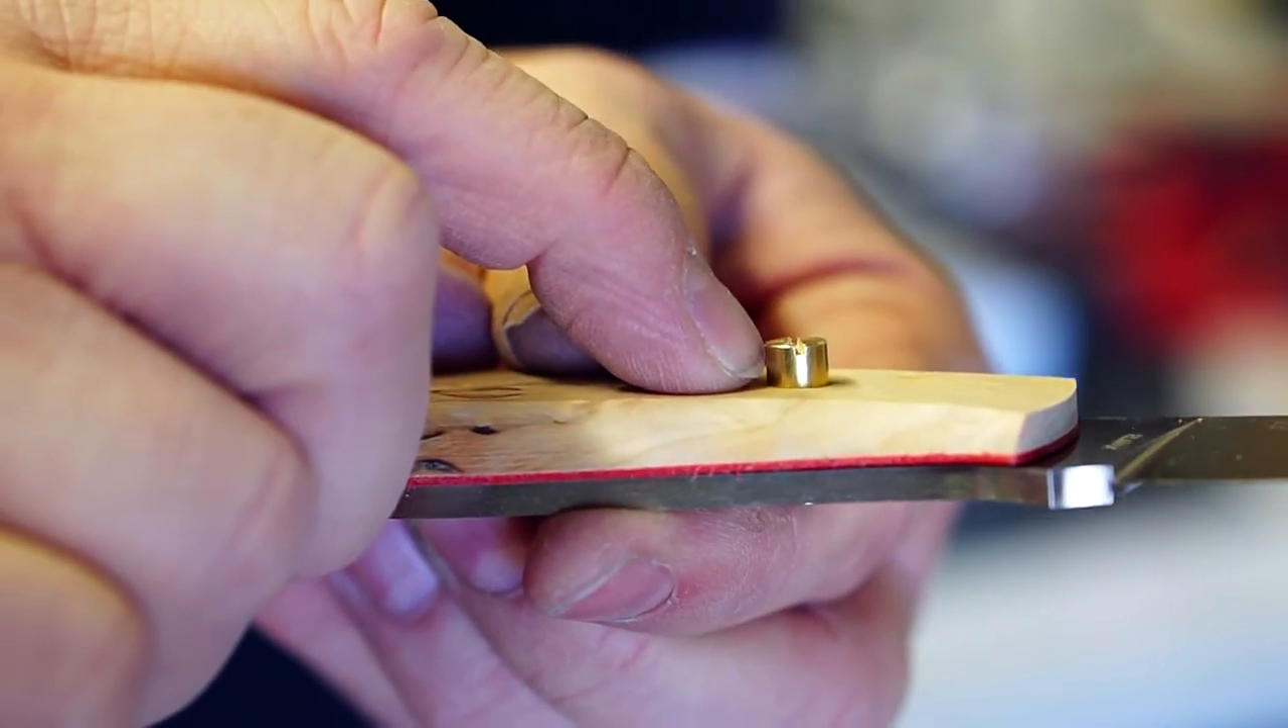And you can see it's not flush with this at all.